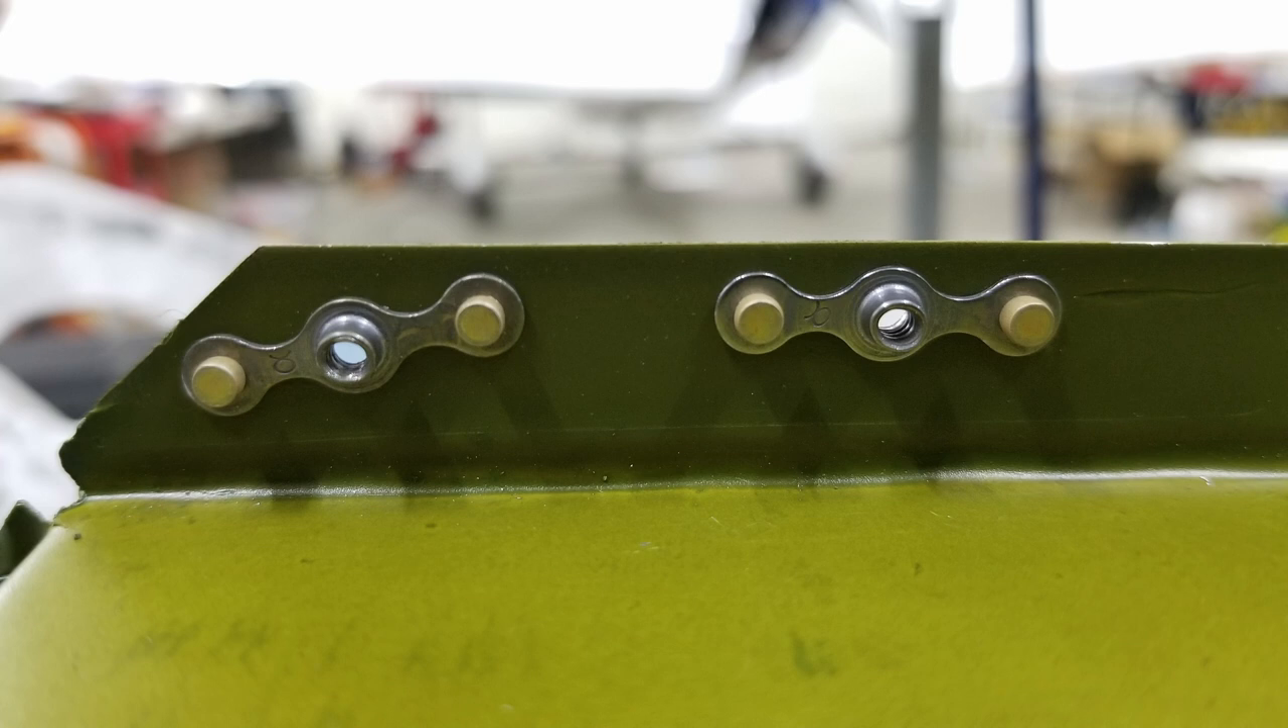And I added these nut plates to the back of the new glove box.